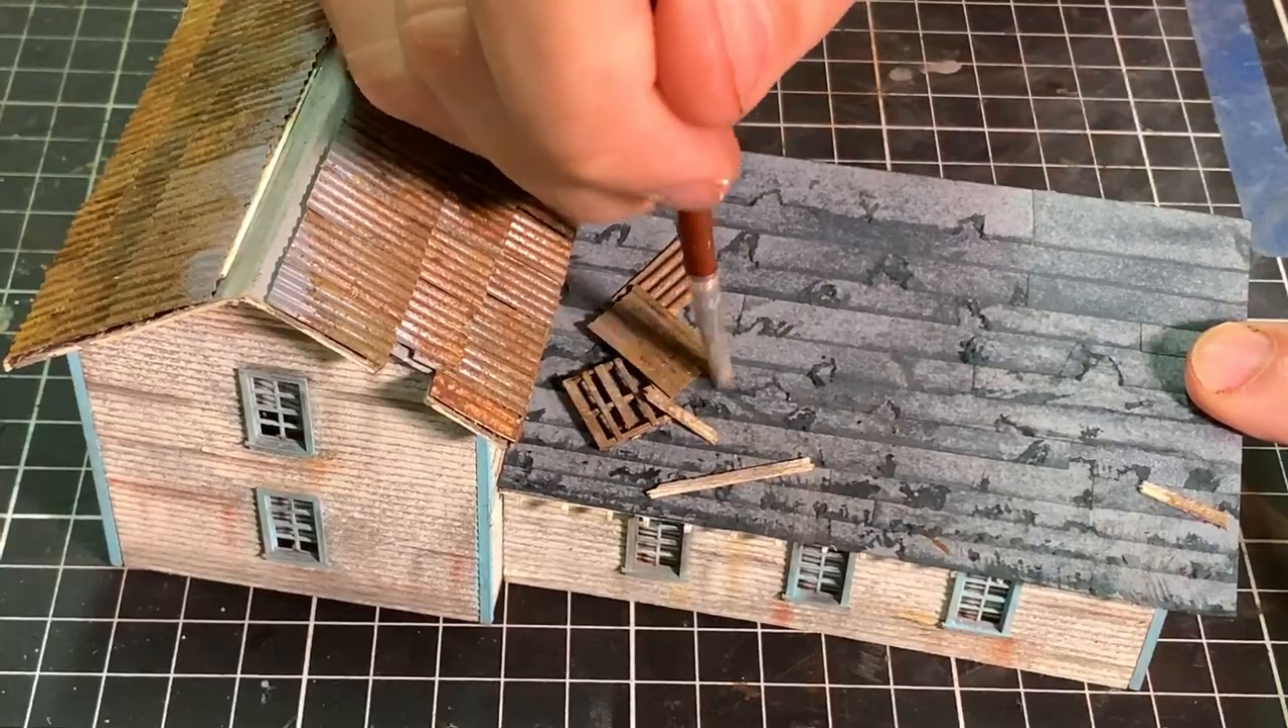So as you can see, I've just added some roof detail at the top there, a pallet, a few bits of weathered wood and some other sheets of corrugated iron.